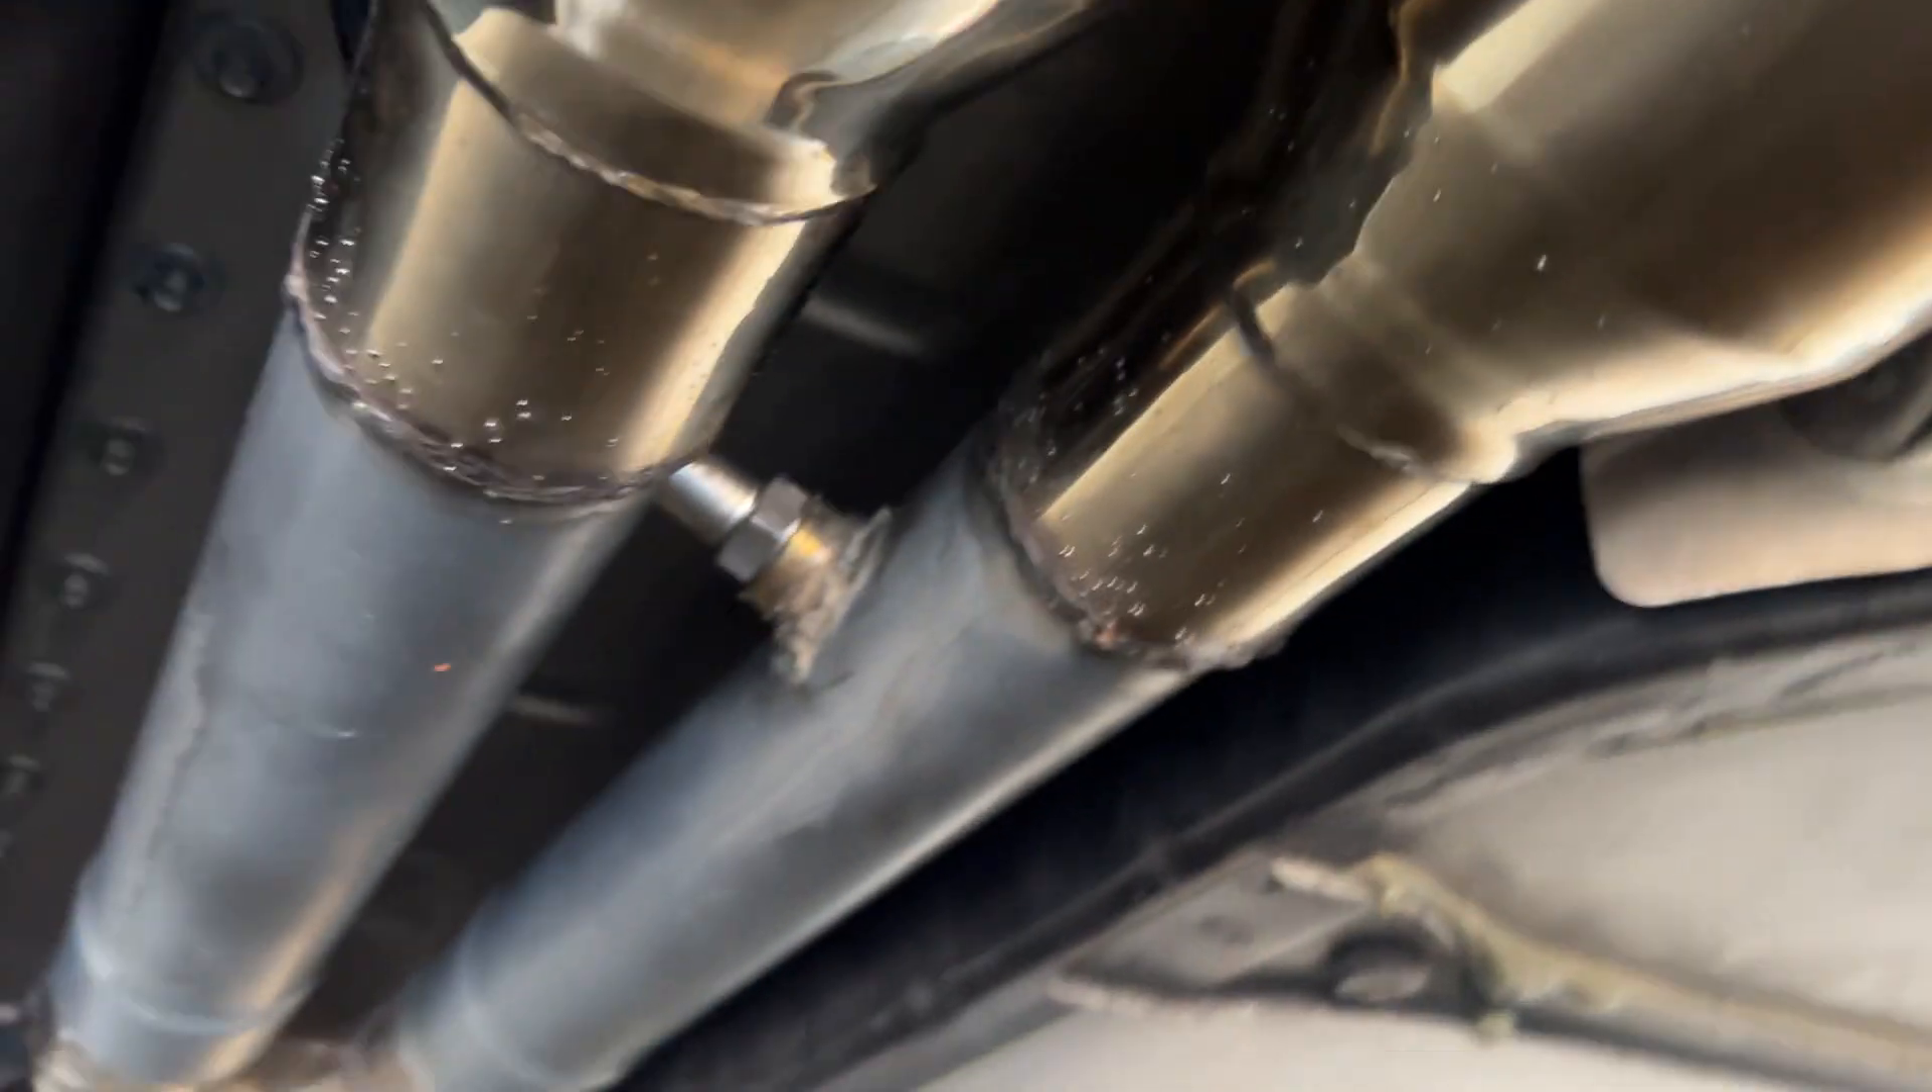Fast forward again and we have the exhaust installed again.